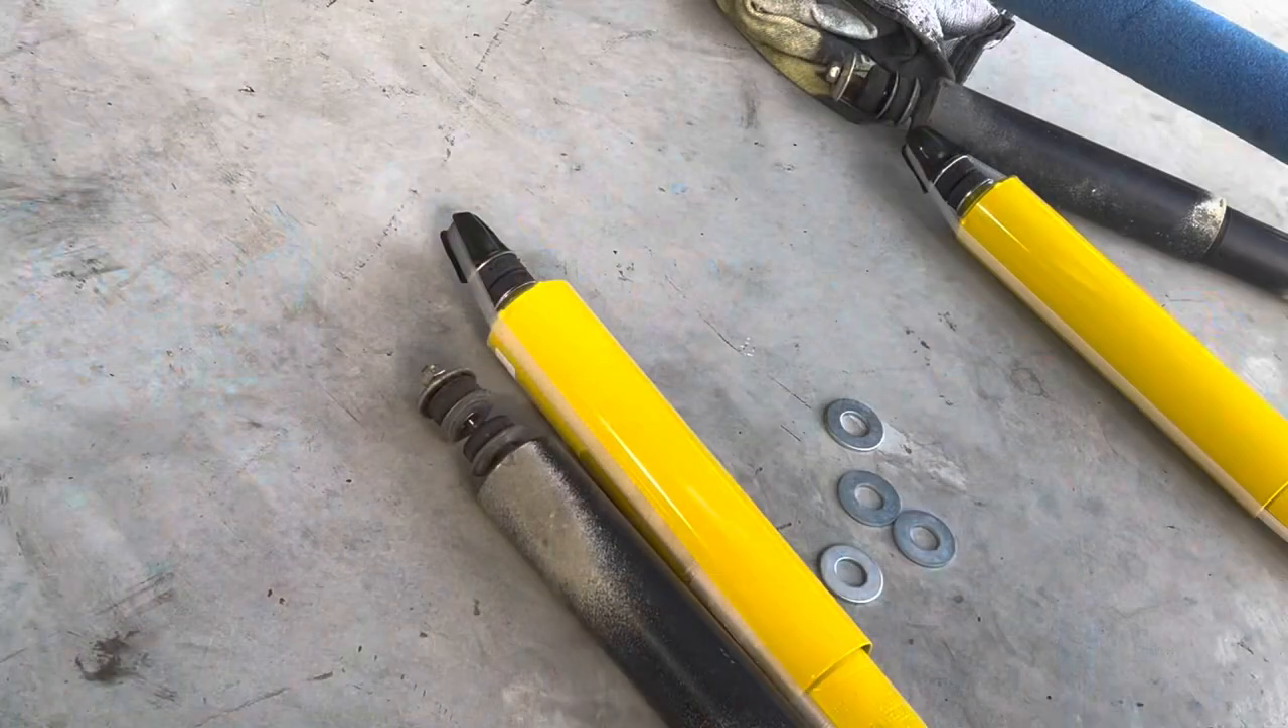So the last part we've got left now is just to install these new shocks.